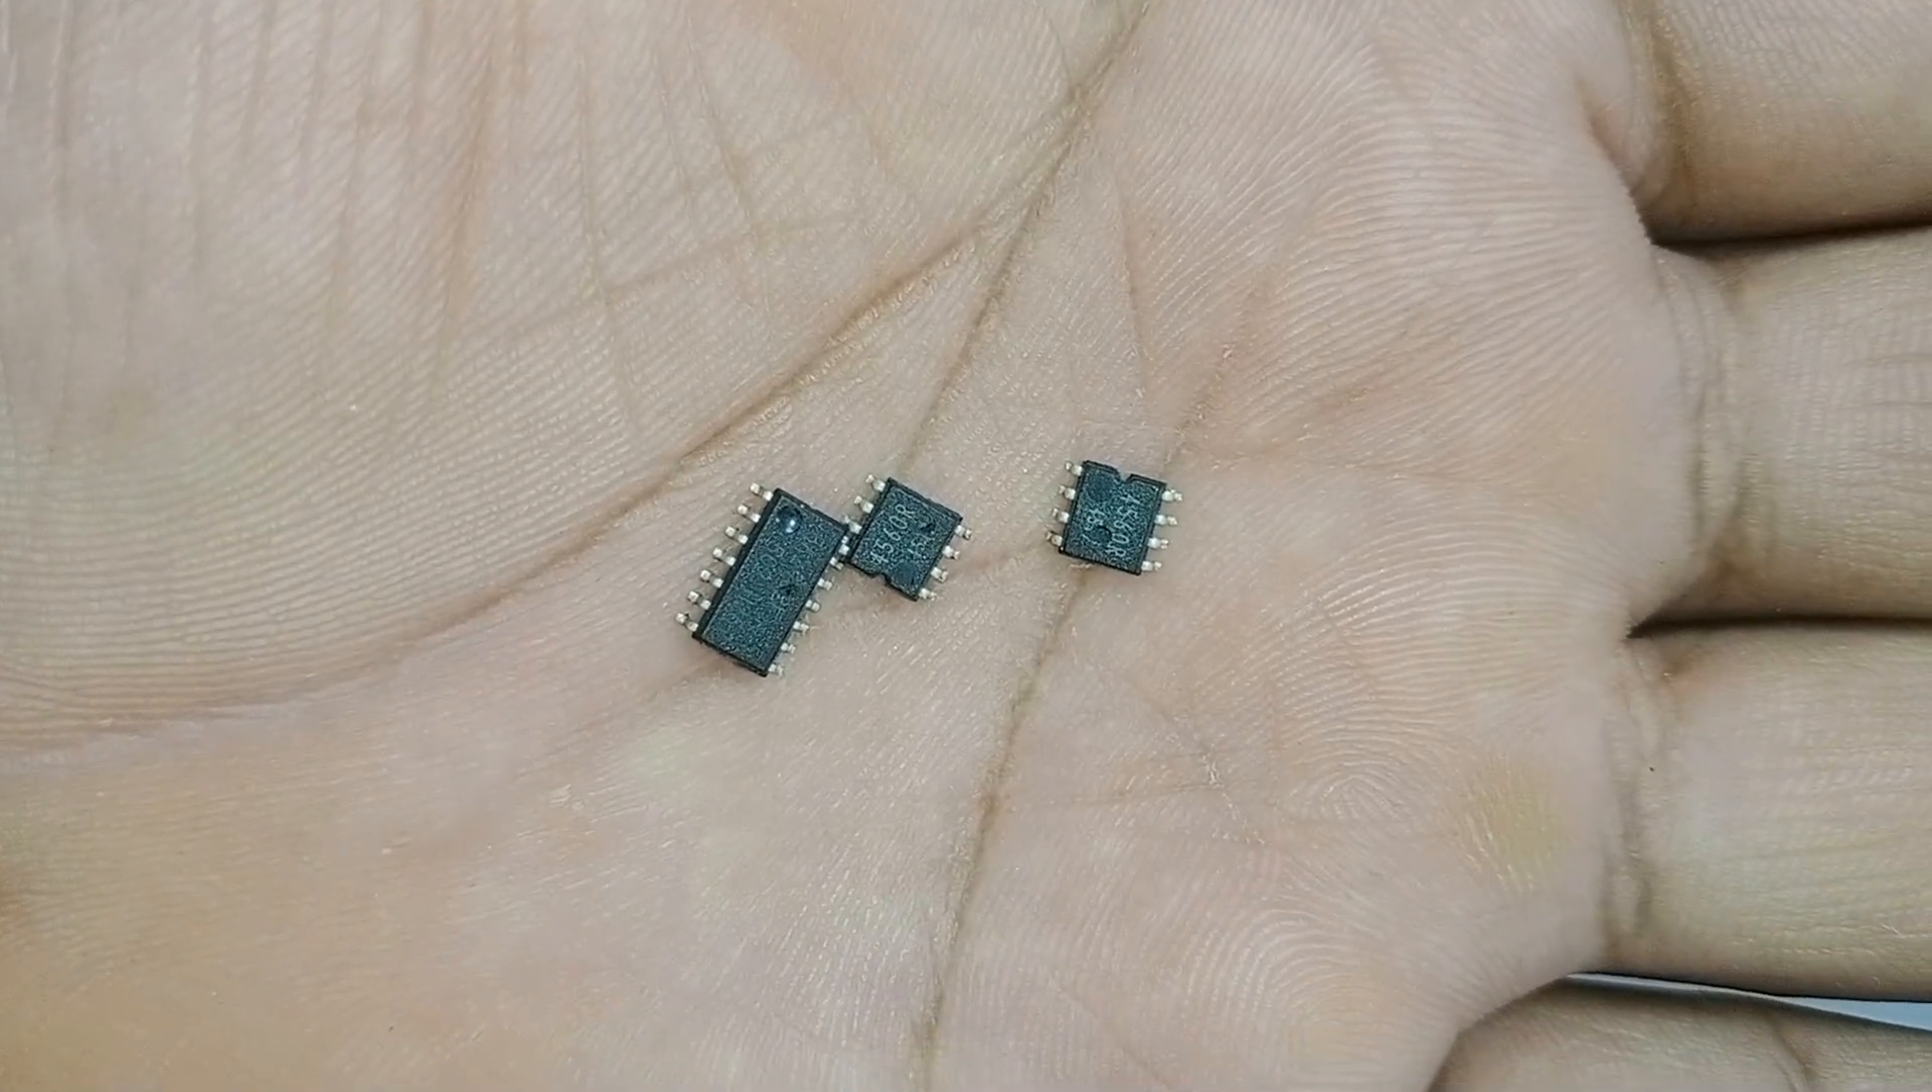These are the three ICs that are bad, and I have removed them from the circuit board.